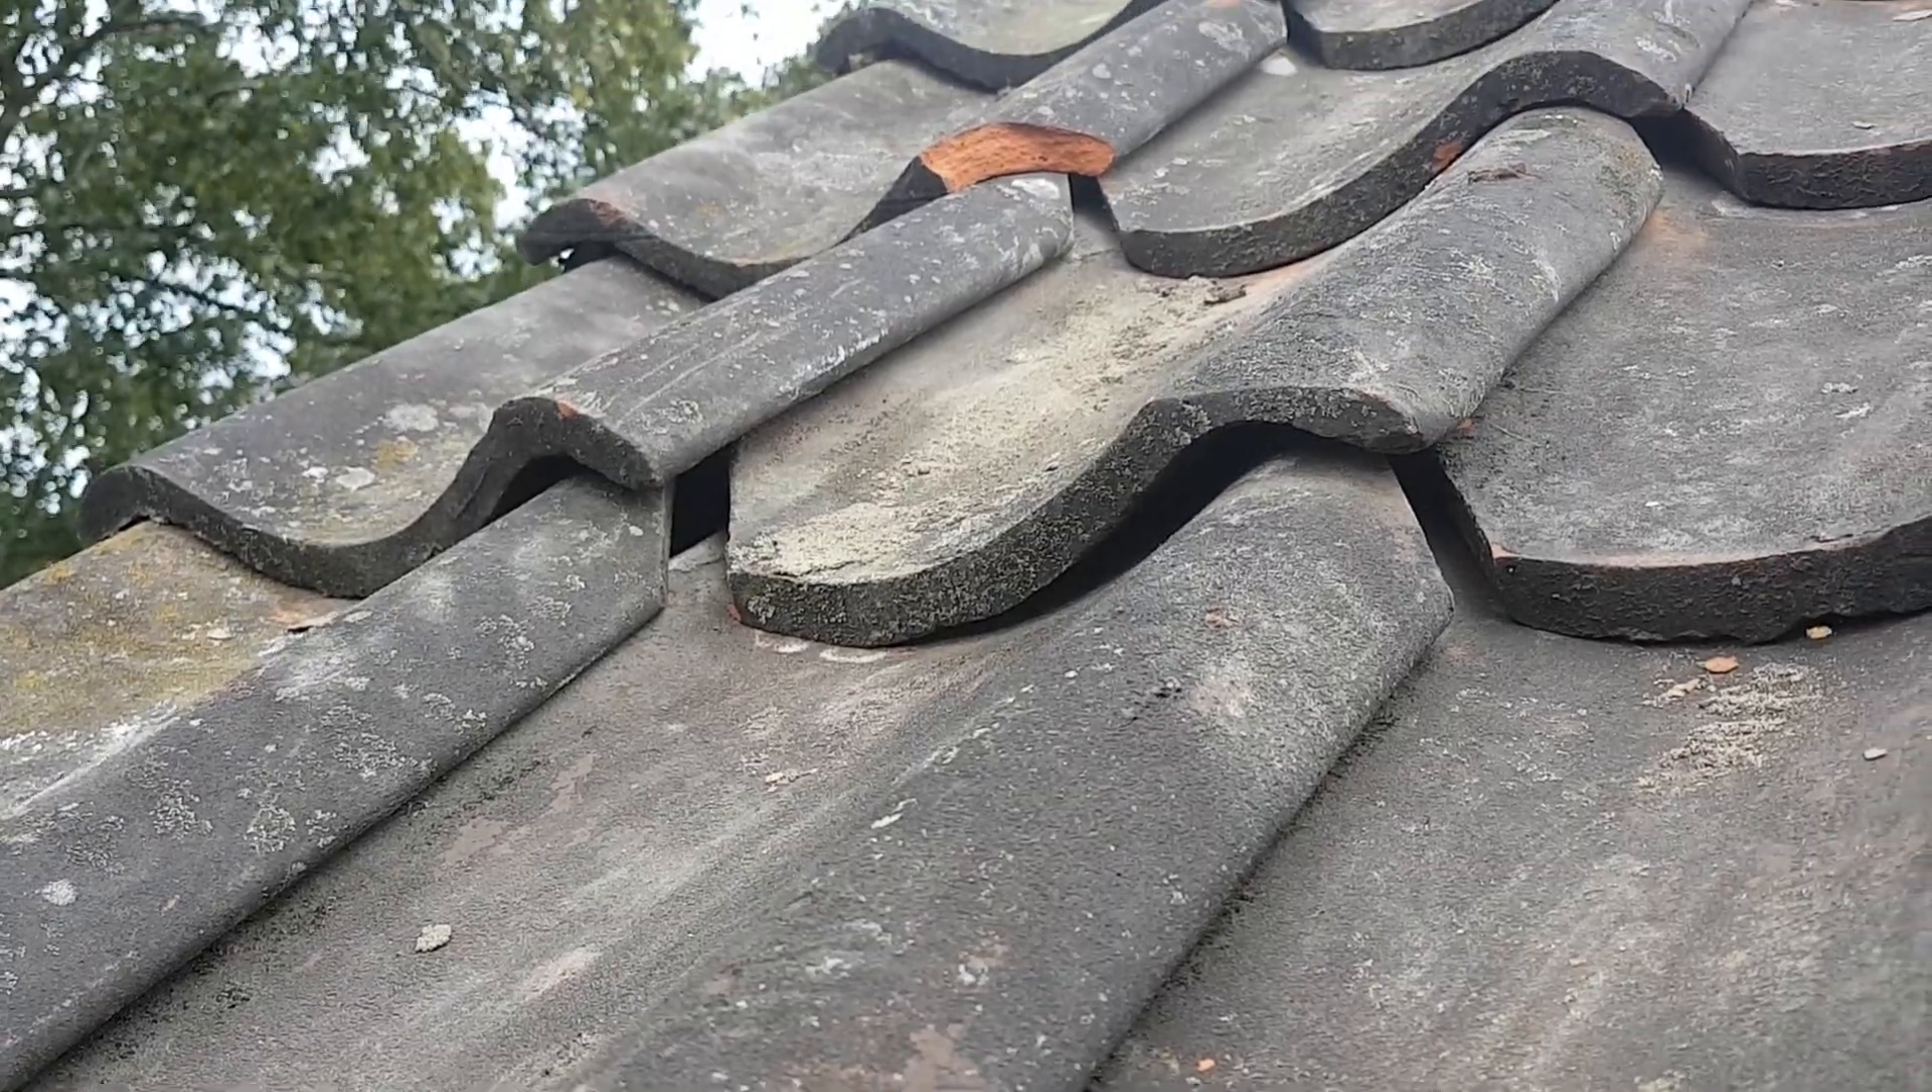Right, as you can see, there's big gaps under all the tiles. Certainly none of them are married up.